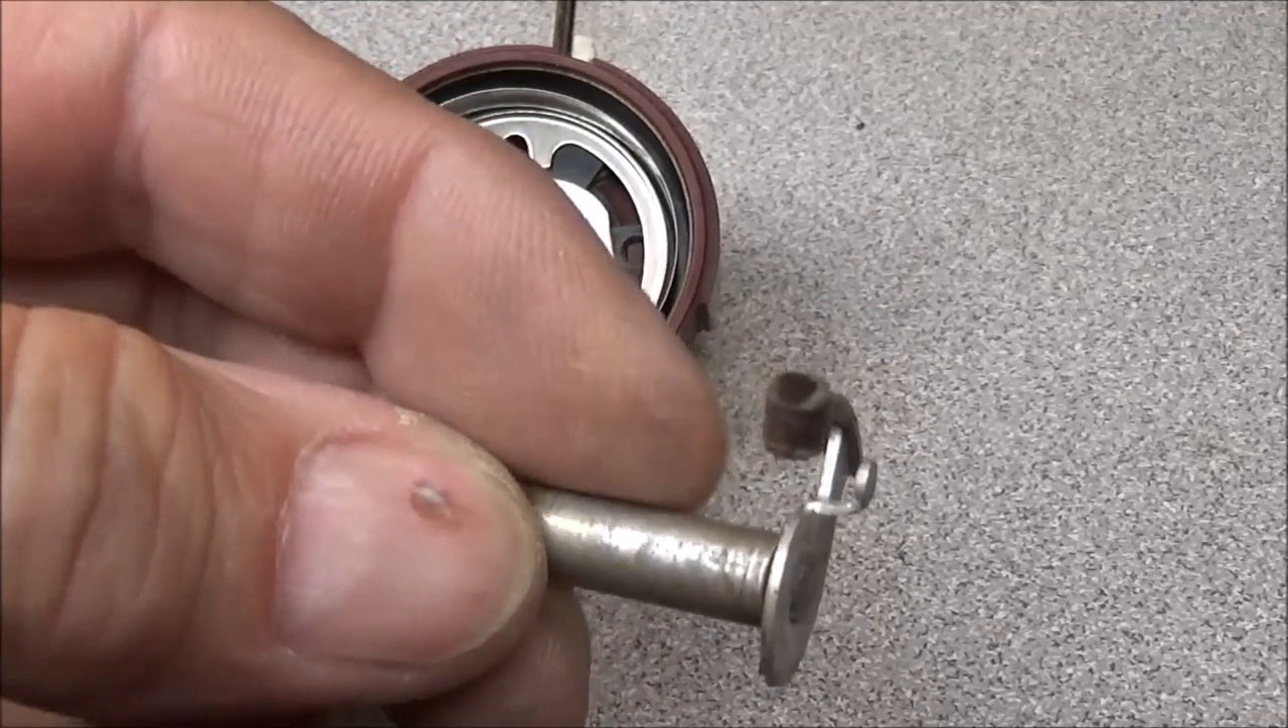And as you can see our shaft is out with the wiper.